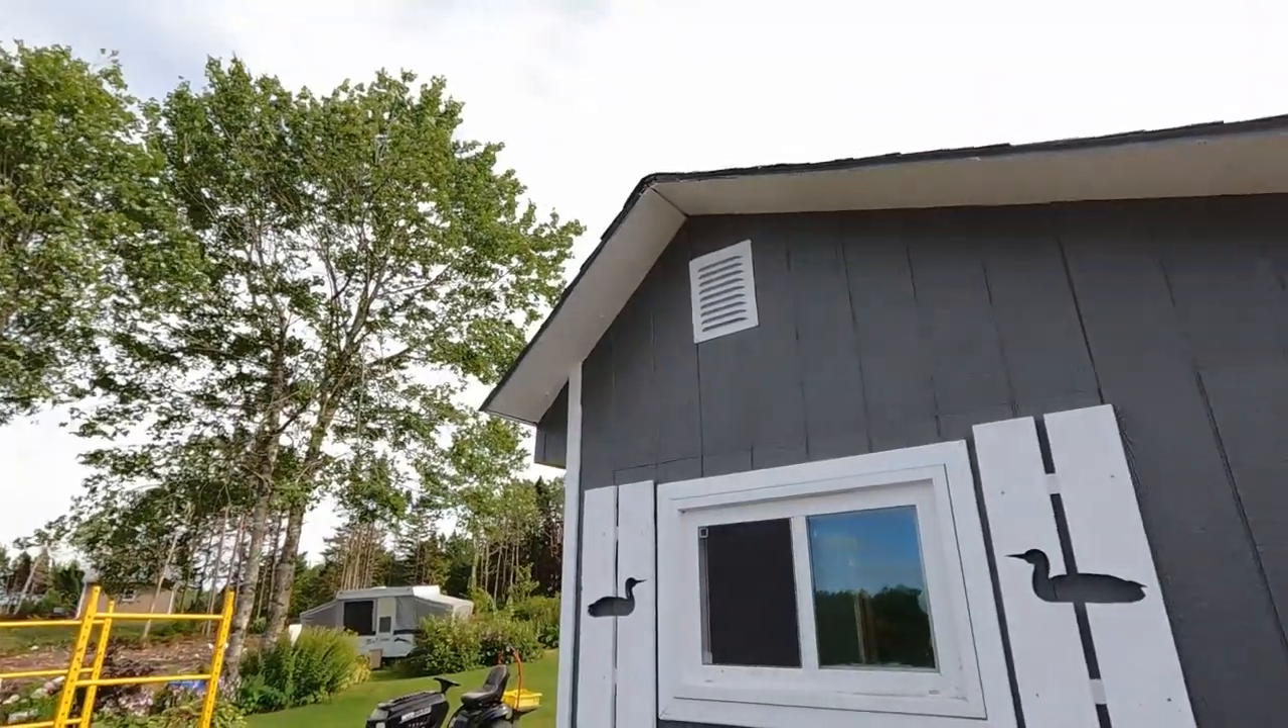I put the shutters back on.